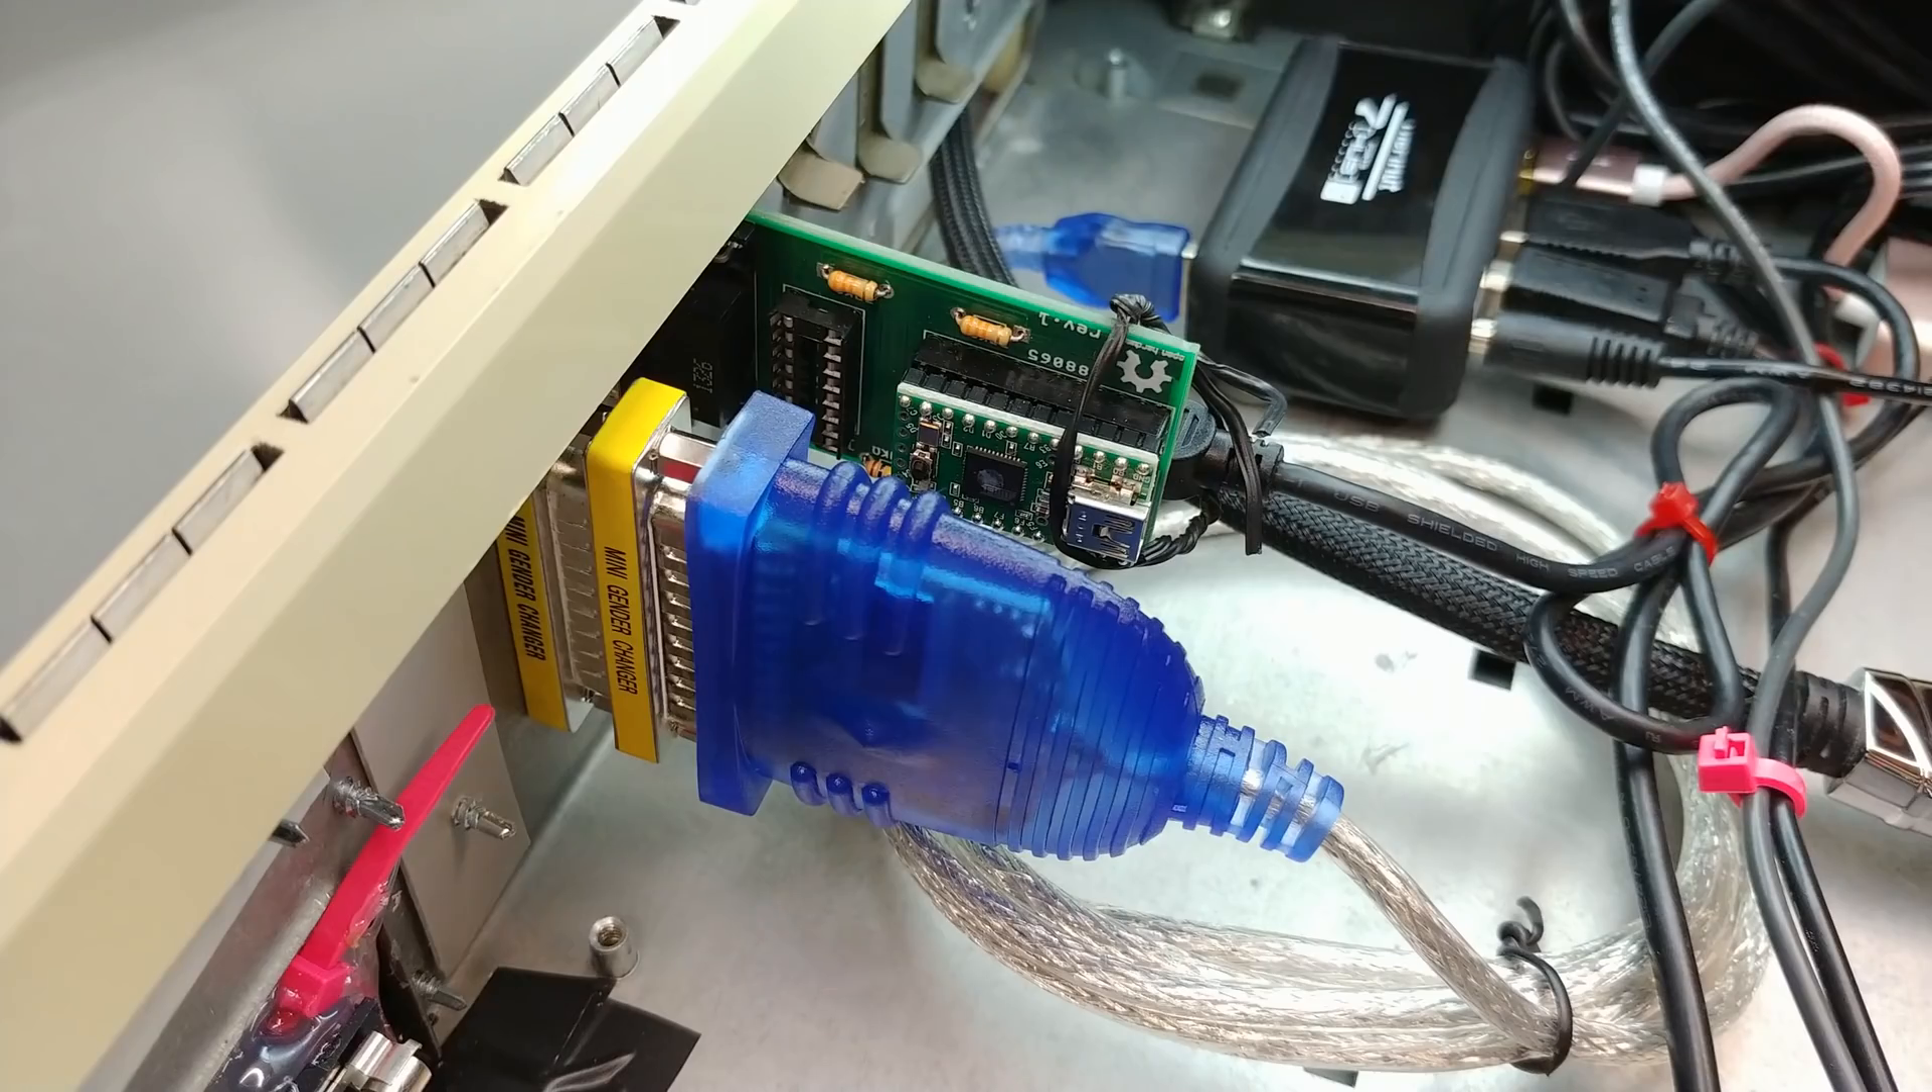Finally the gender changer conga line is in place and it looks pretty good.